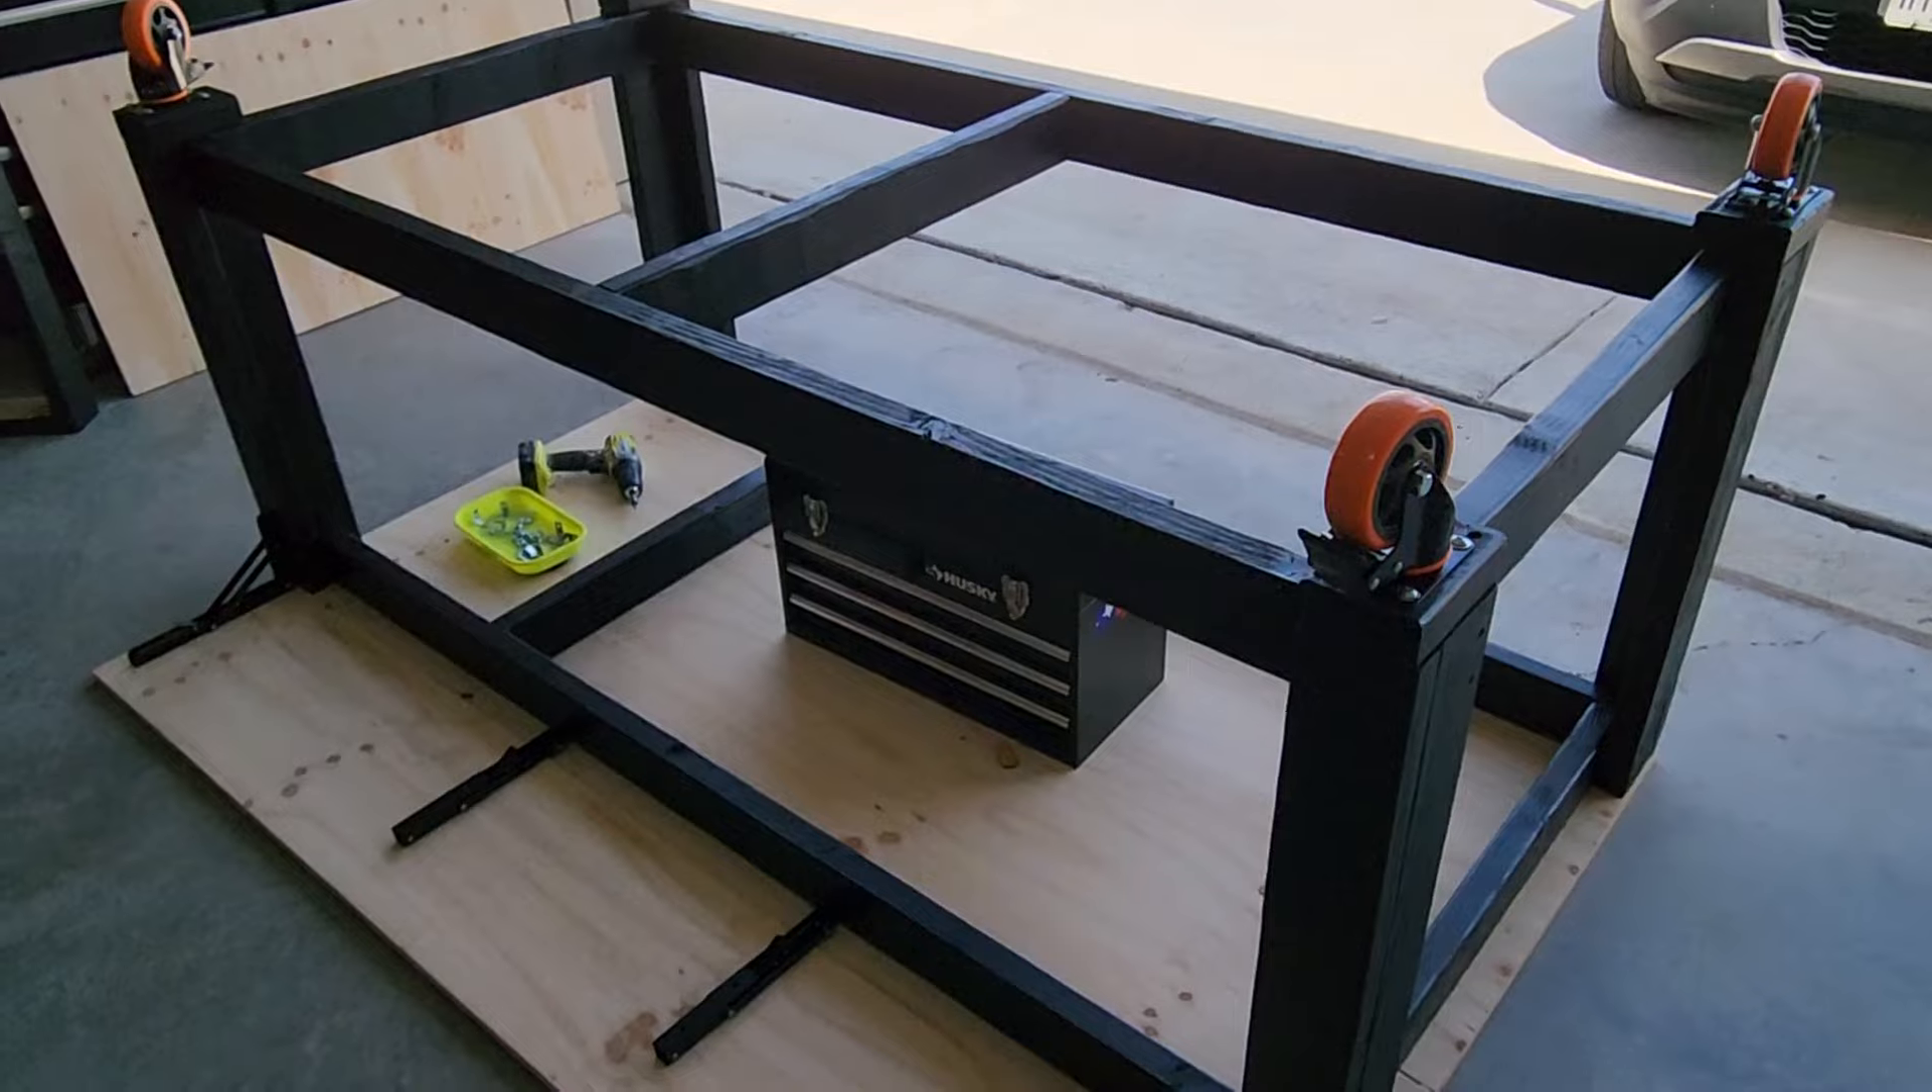You can see that I have the casters on.